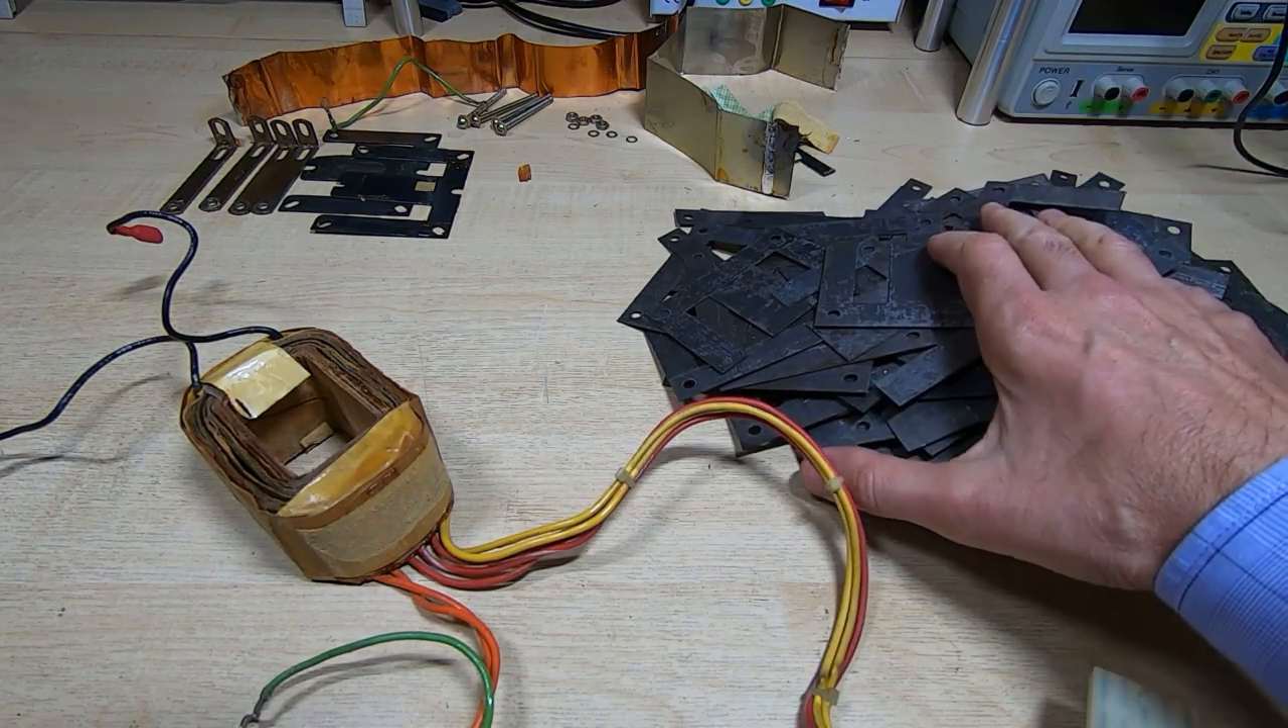So we've got the laminations out of the way.